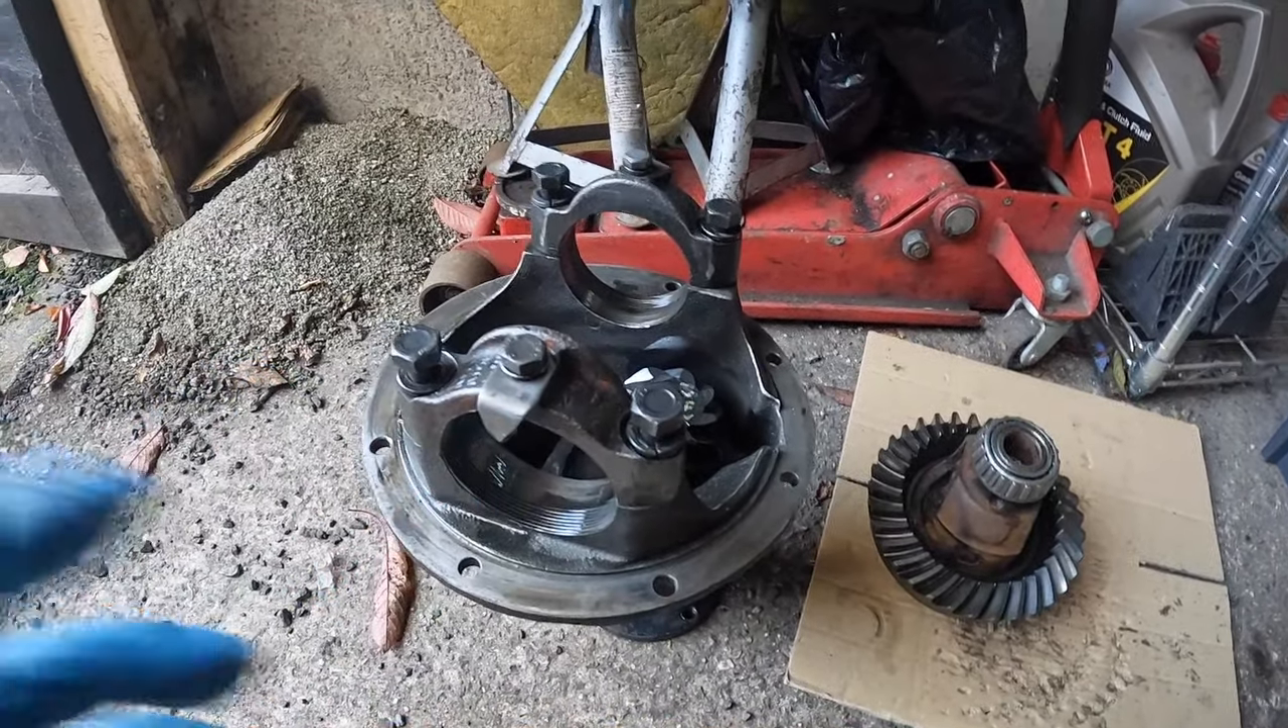All right, so now the crown wheel's fitted, I can actually think about getting this into the diff casing.